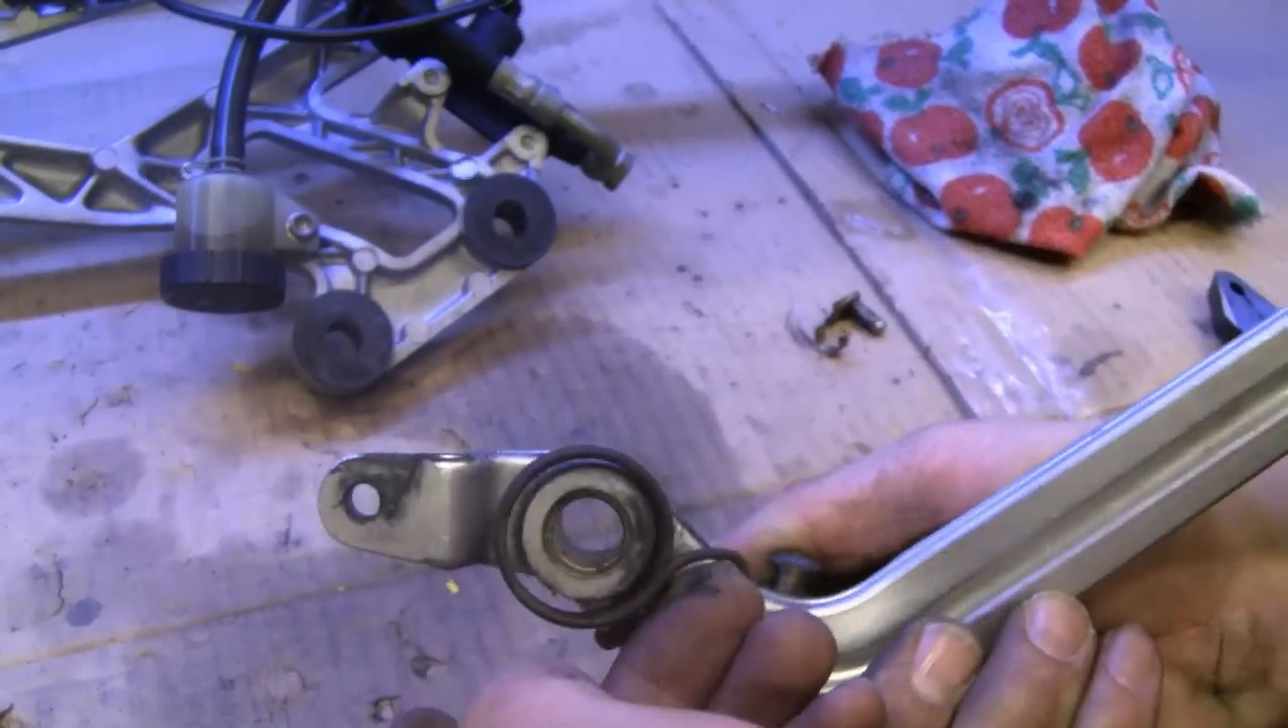Die Feder sitzt also hier so drin.